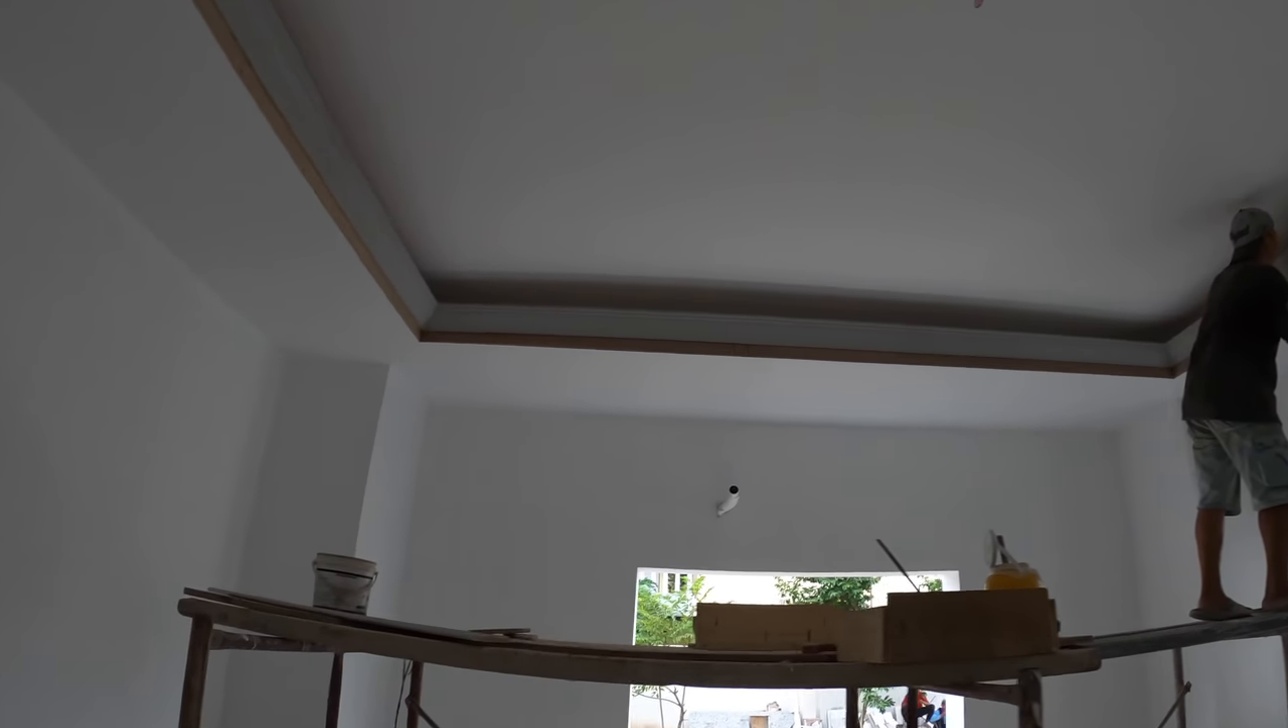And Mr. Allen here has finished the cove ceiling installation here.